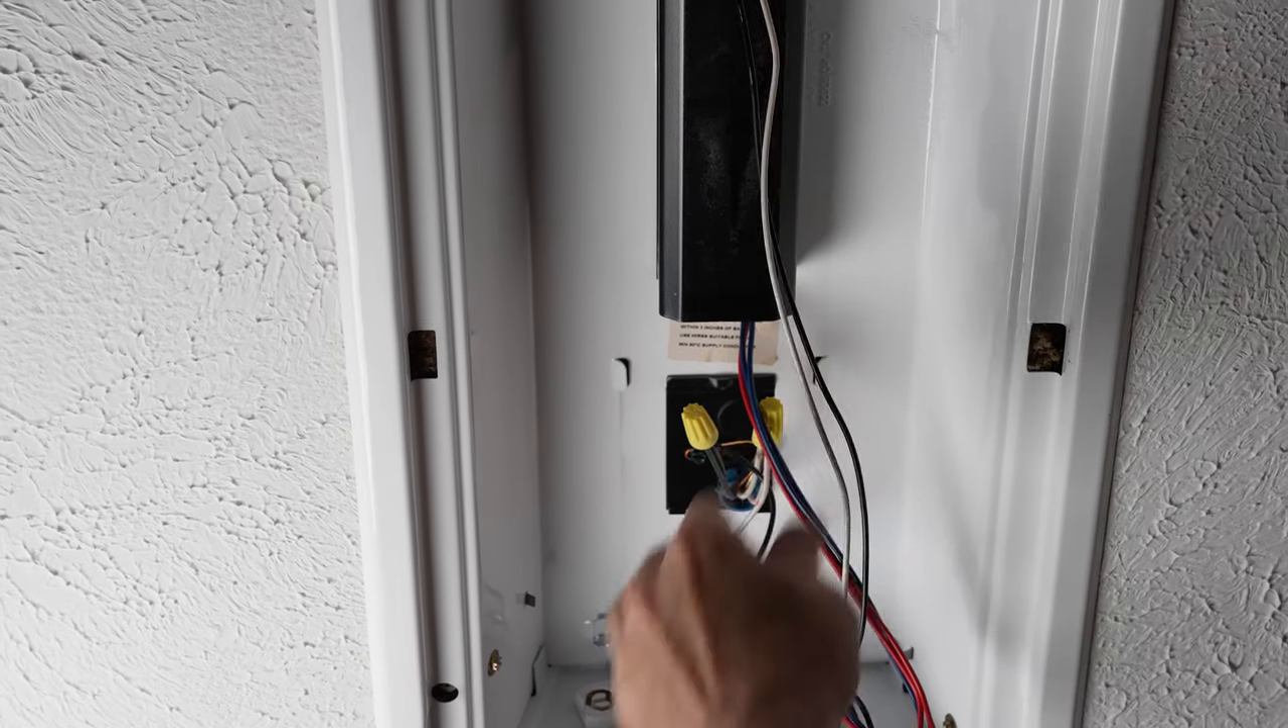Here's what we've got when we removed this cover that was going over the ballast and the wiring.